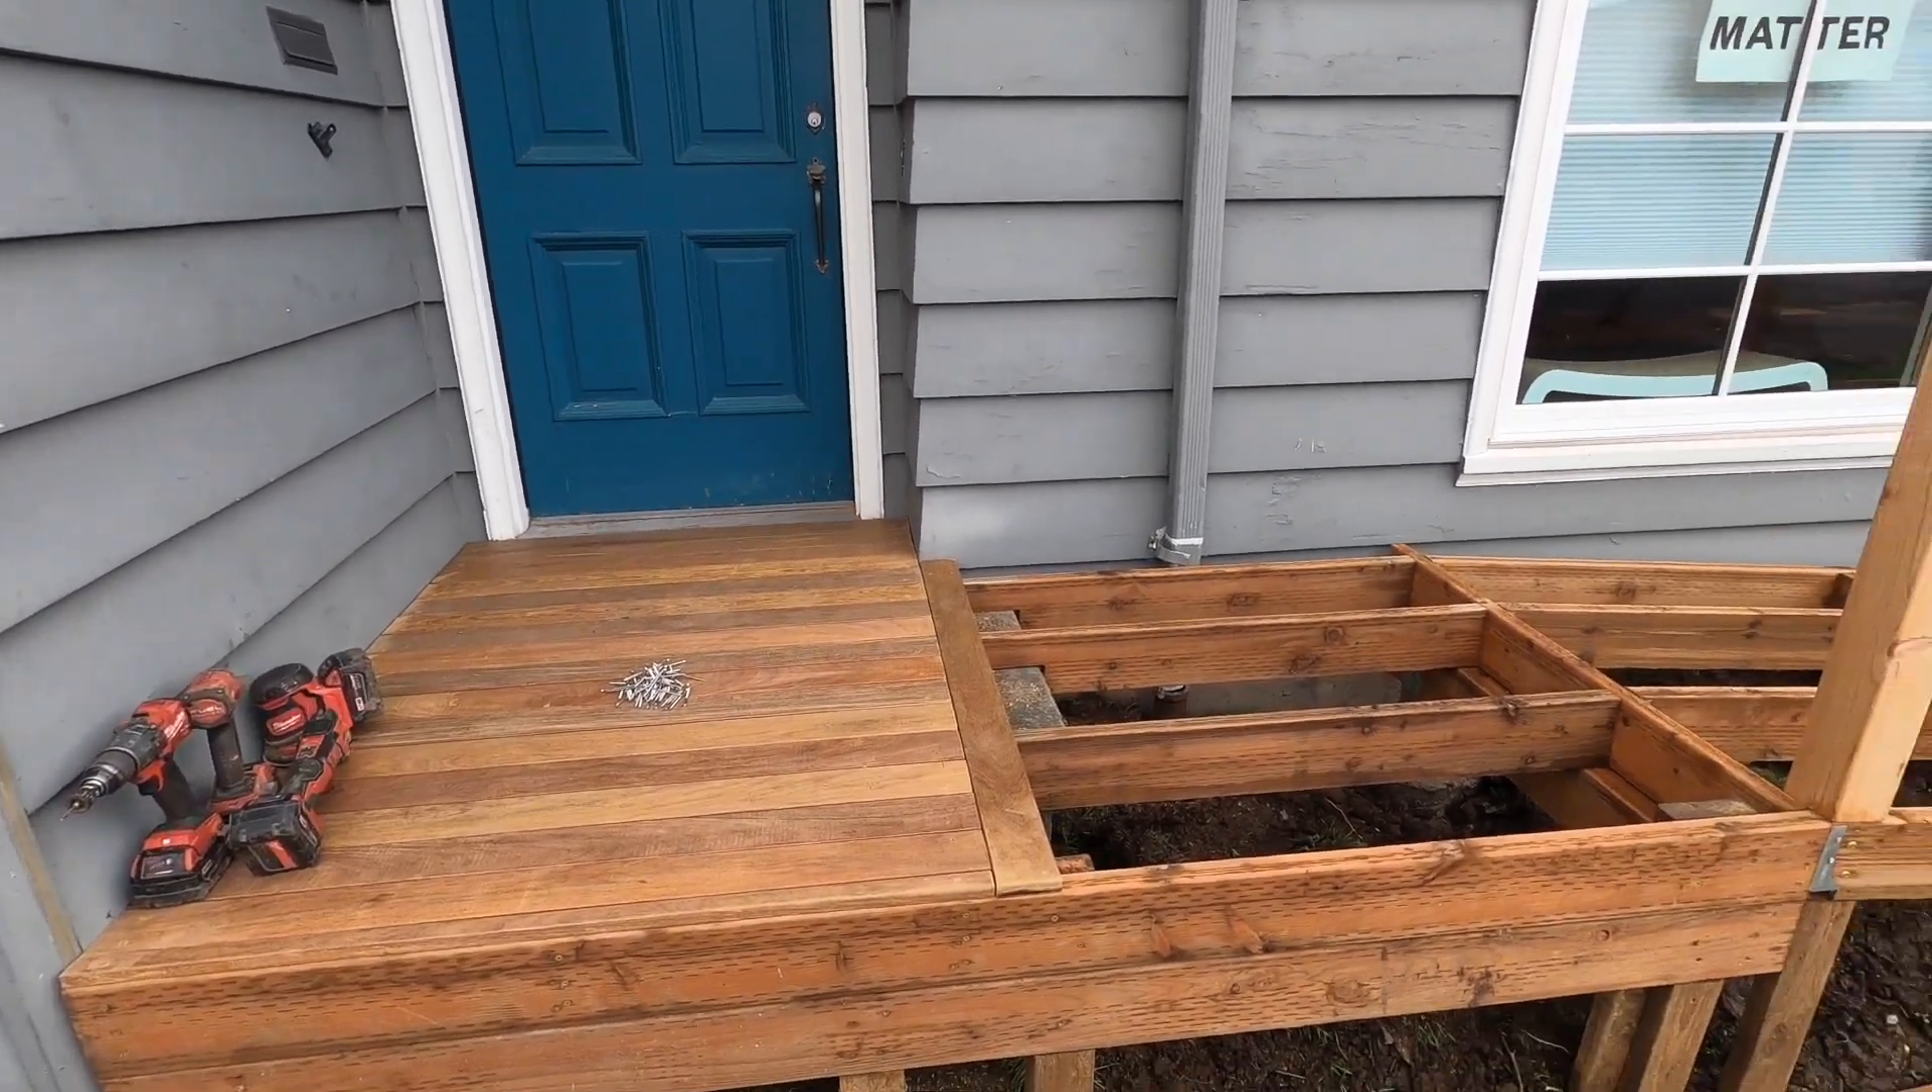I just laid down the first parts of the decking. I wanted to get this front door area set up.